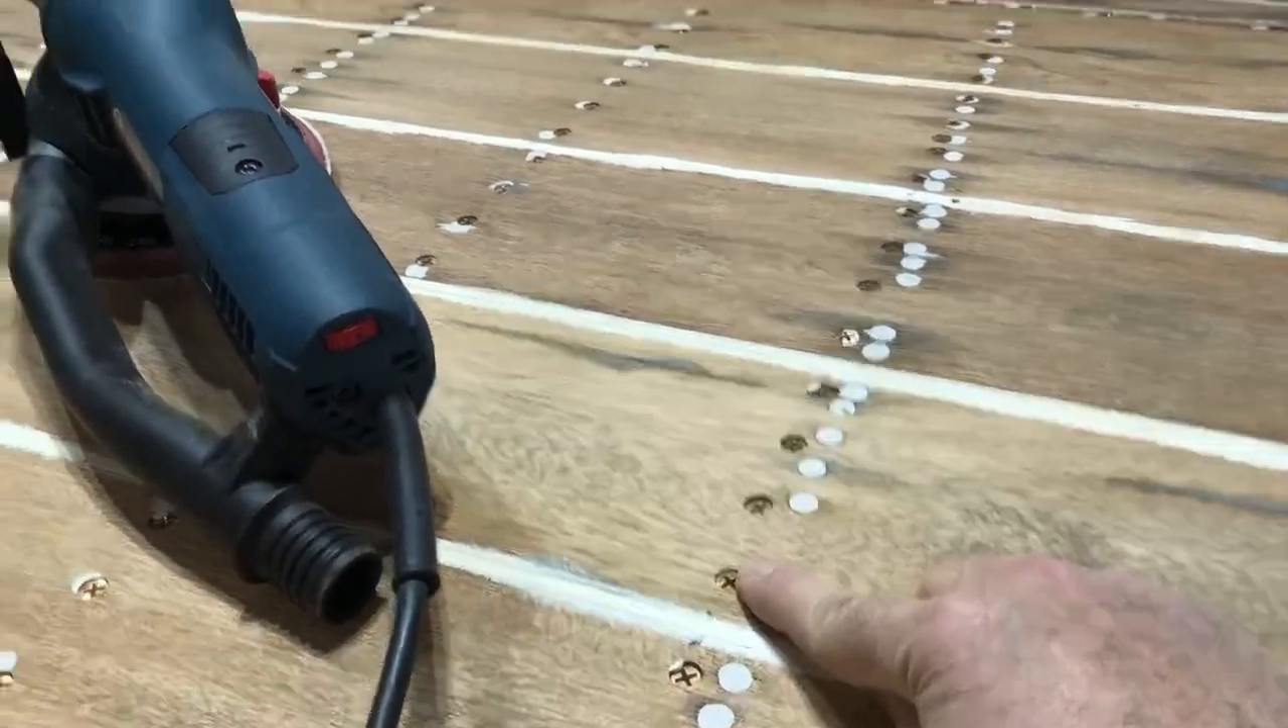So these locations are where the old wood screws were and I have all those filled and here are the locations with the new wood screws.